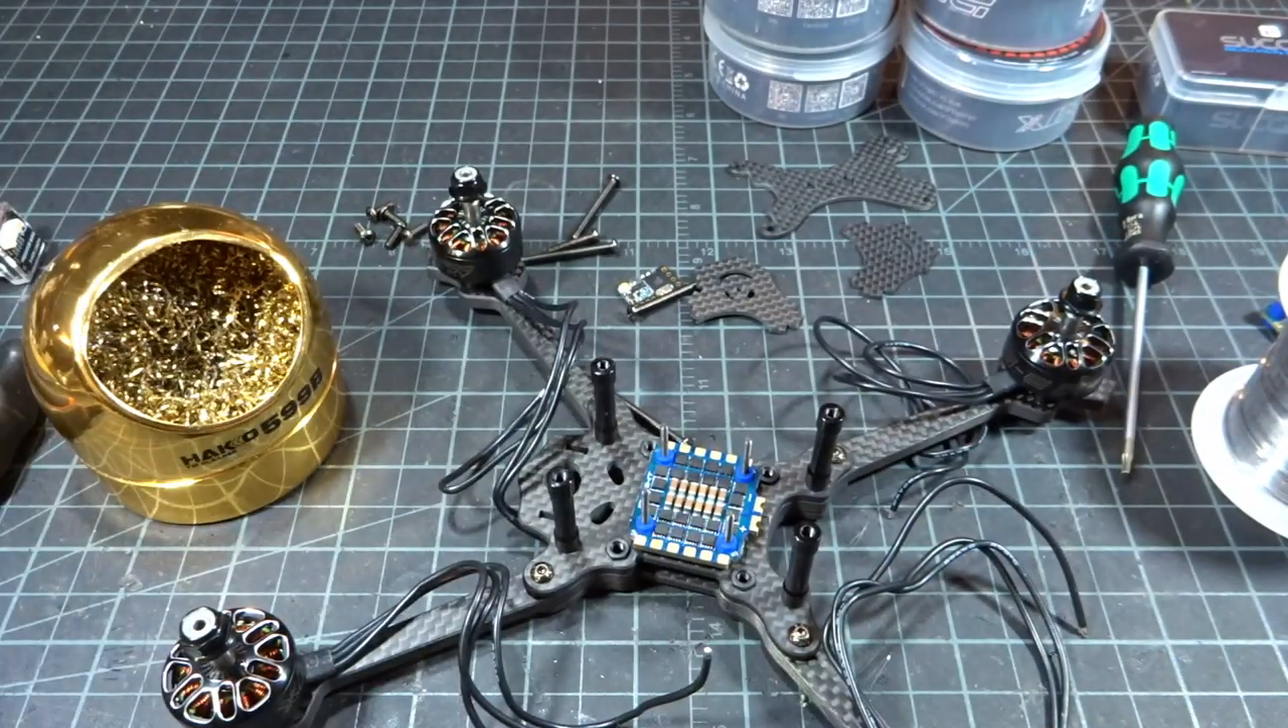So I've got the frame pretty much all assembled here. The only thing left would be to insert the camera plates and top plate, but that we can save for later, obviously.